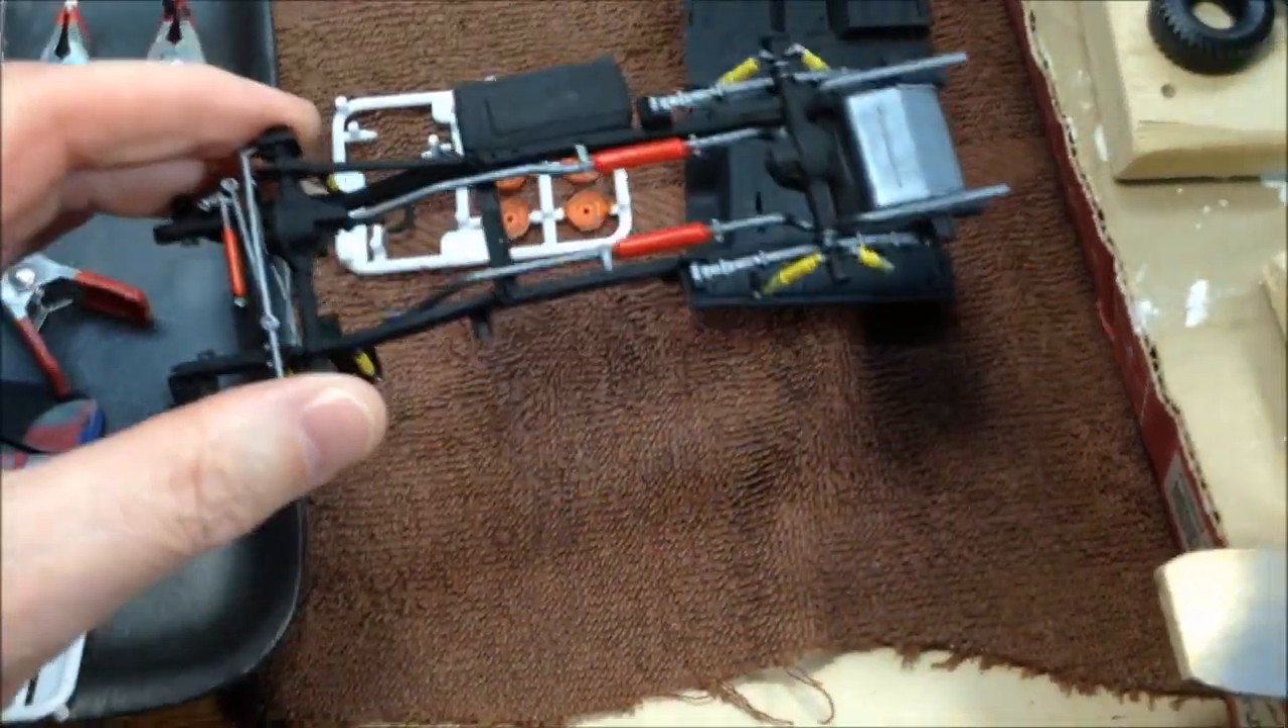And over here I've got the chassis all put together.